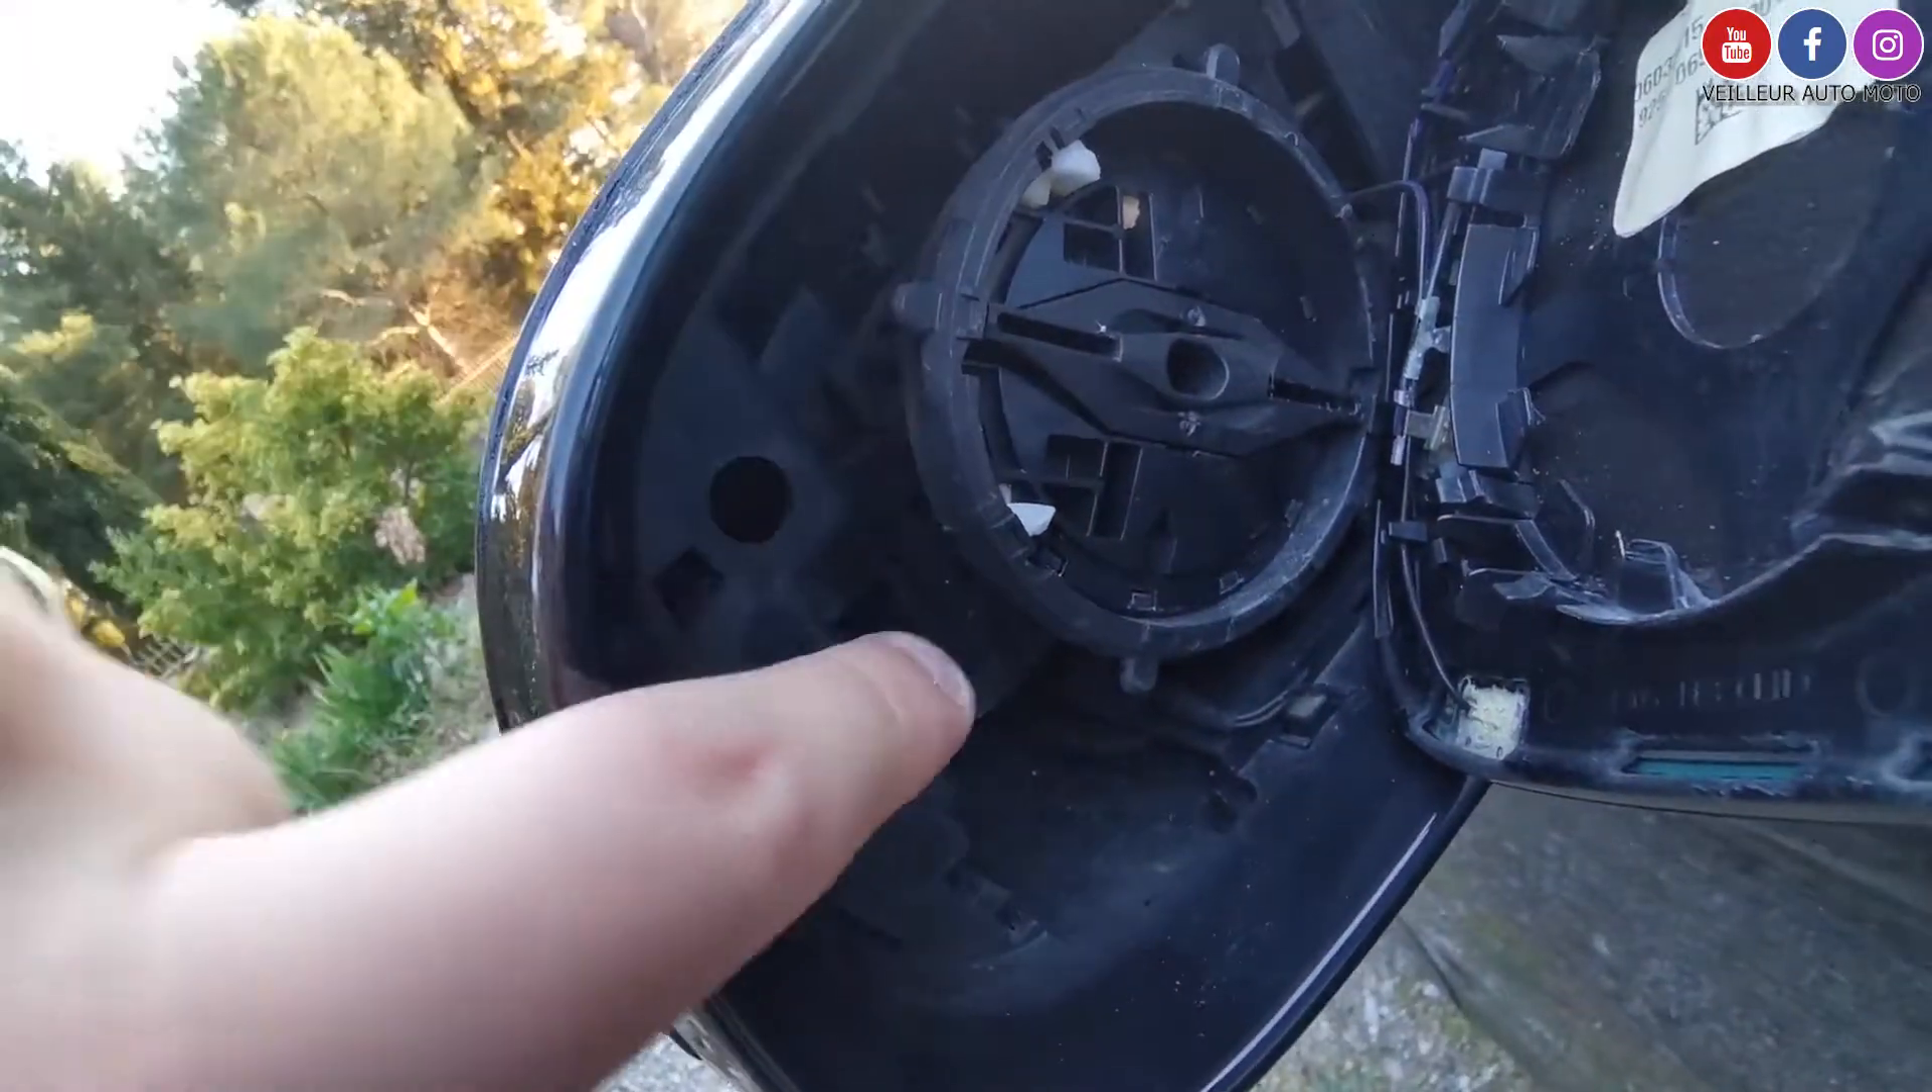Donc, il ne nous reste qu'à remettre la vitre.